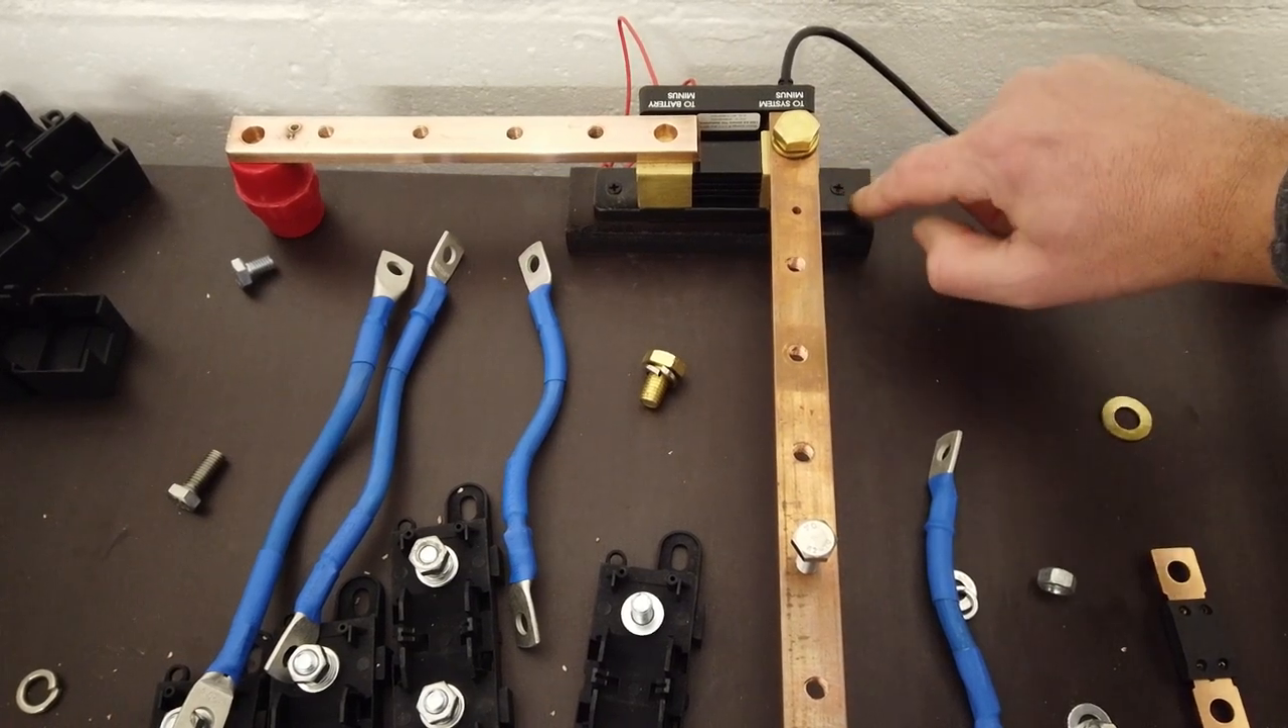What have I done so far I installed the shunt.